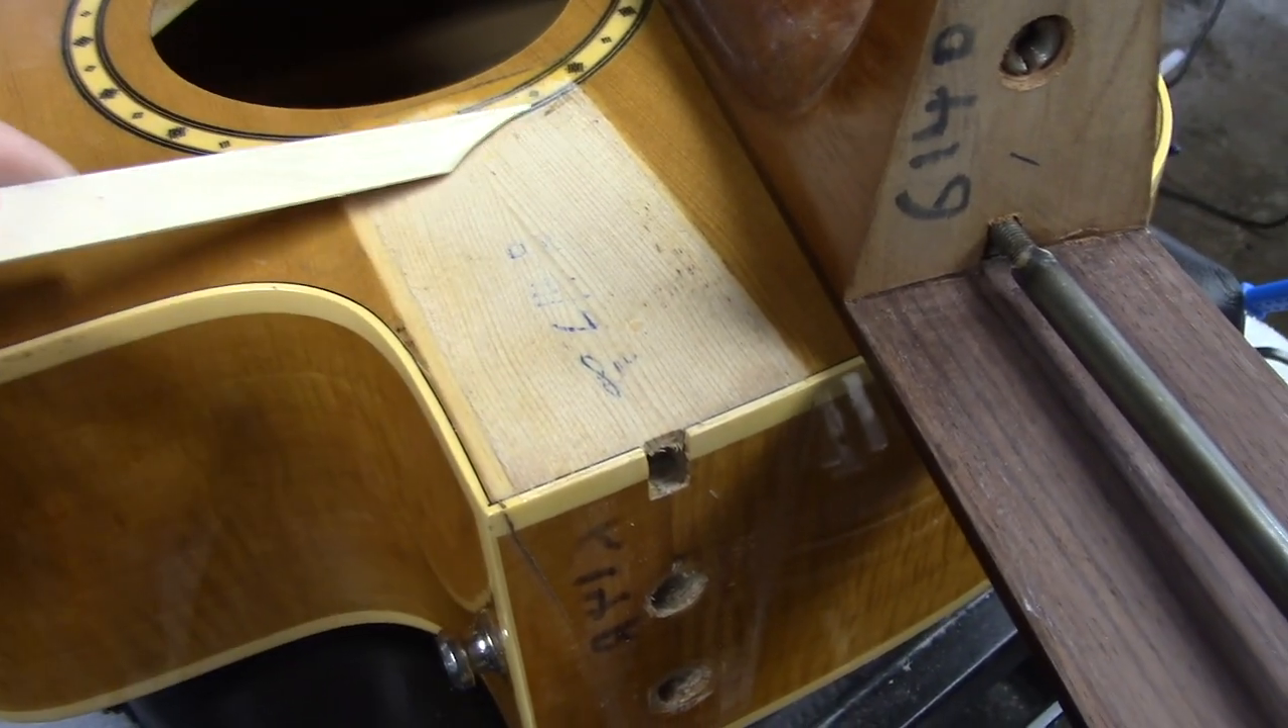First of all, if you do your job right, that's what the soundboard should look like after you remove that fingerboard extension.